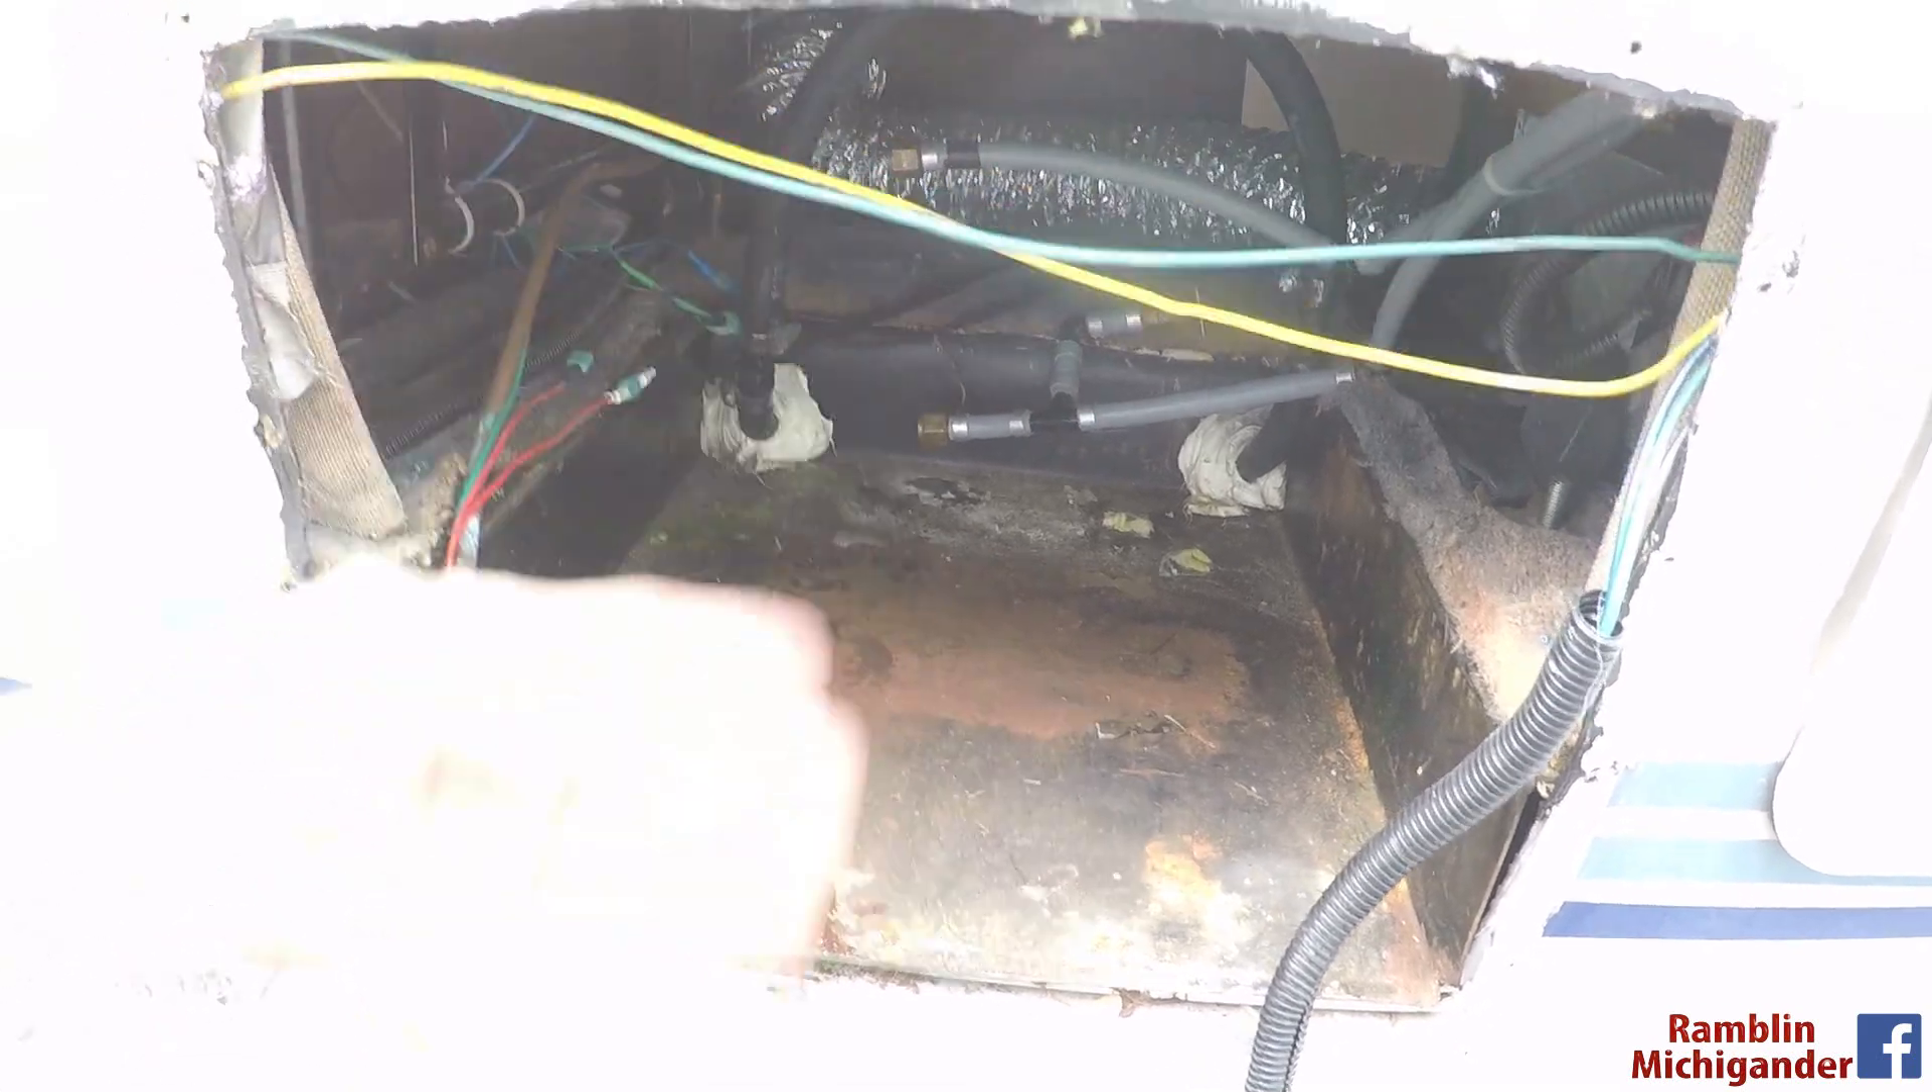Okay. The old water heater is out.